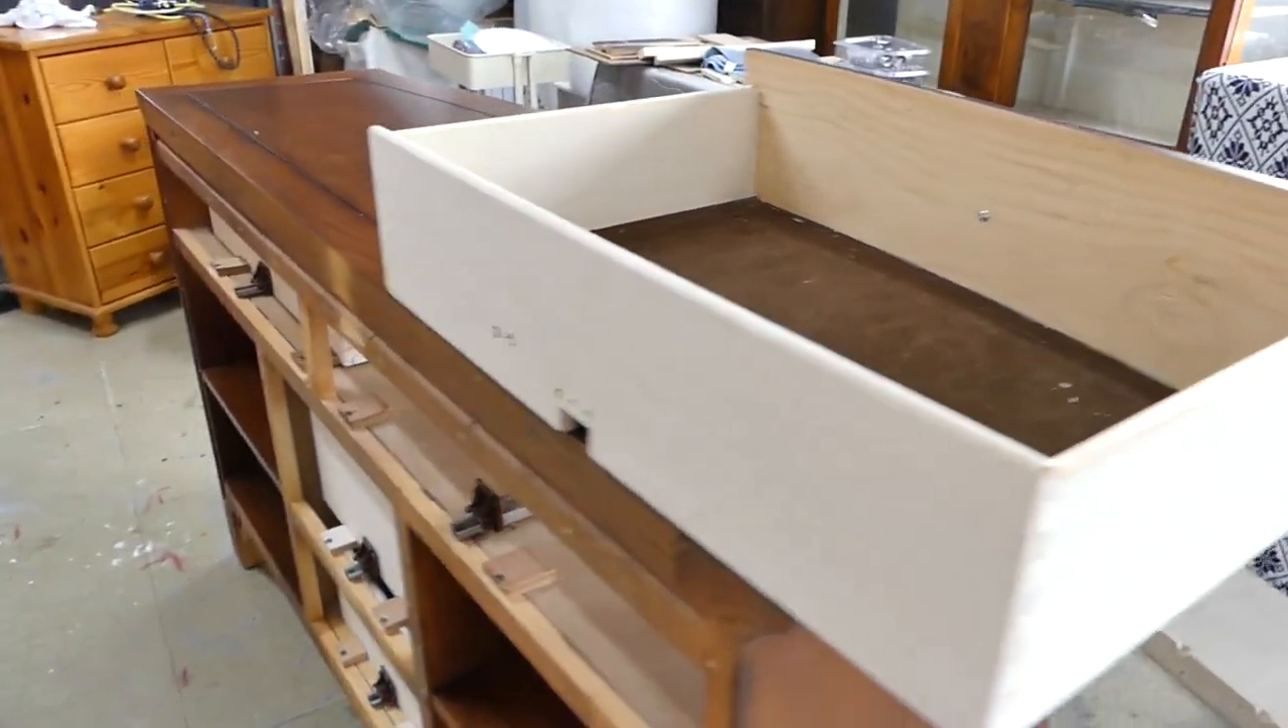We've managed to take the drawer out.